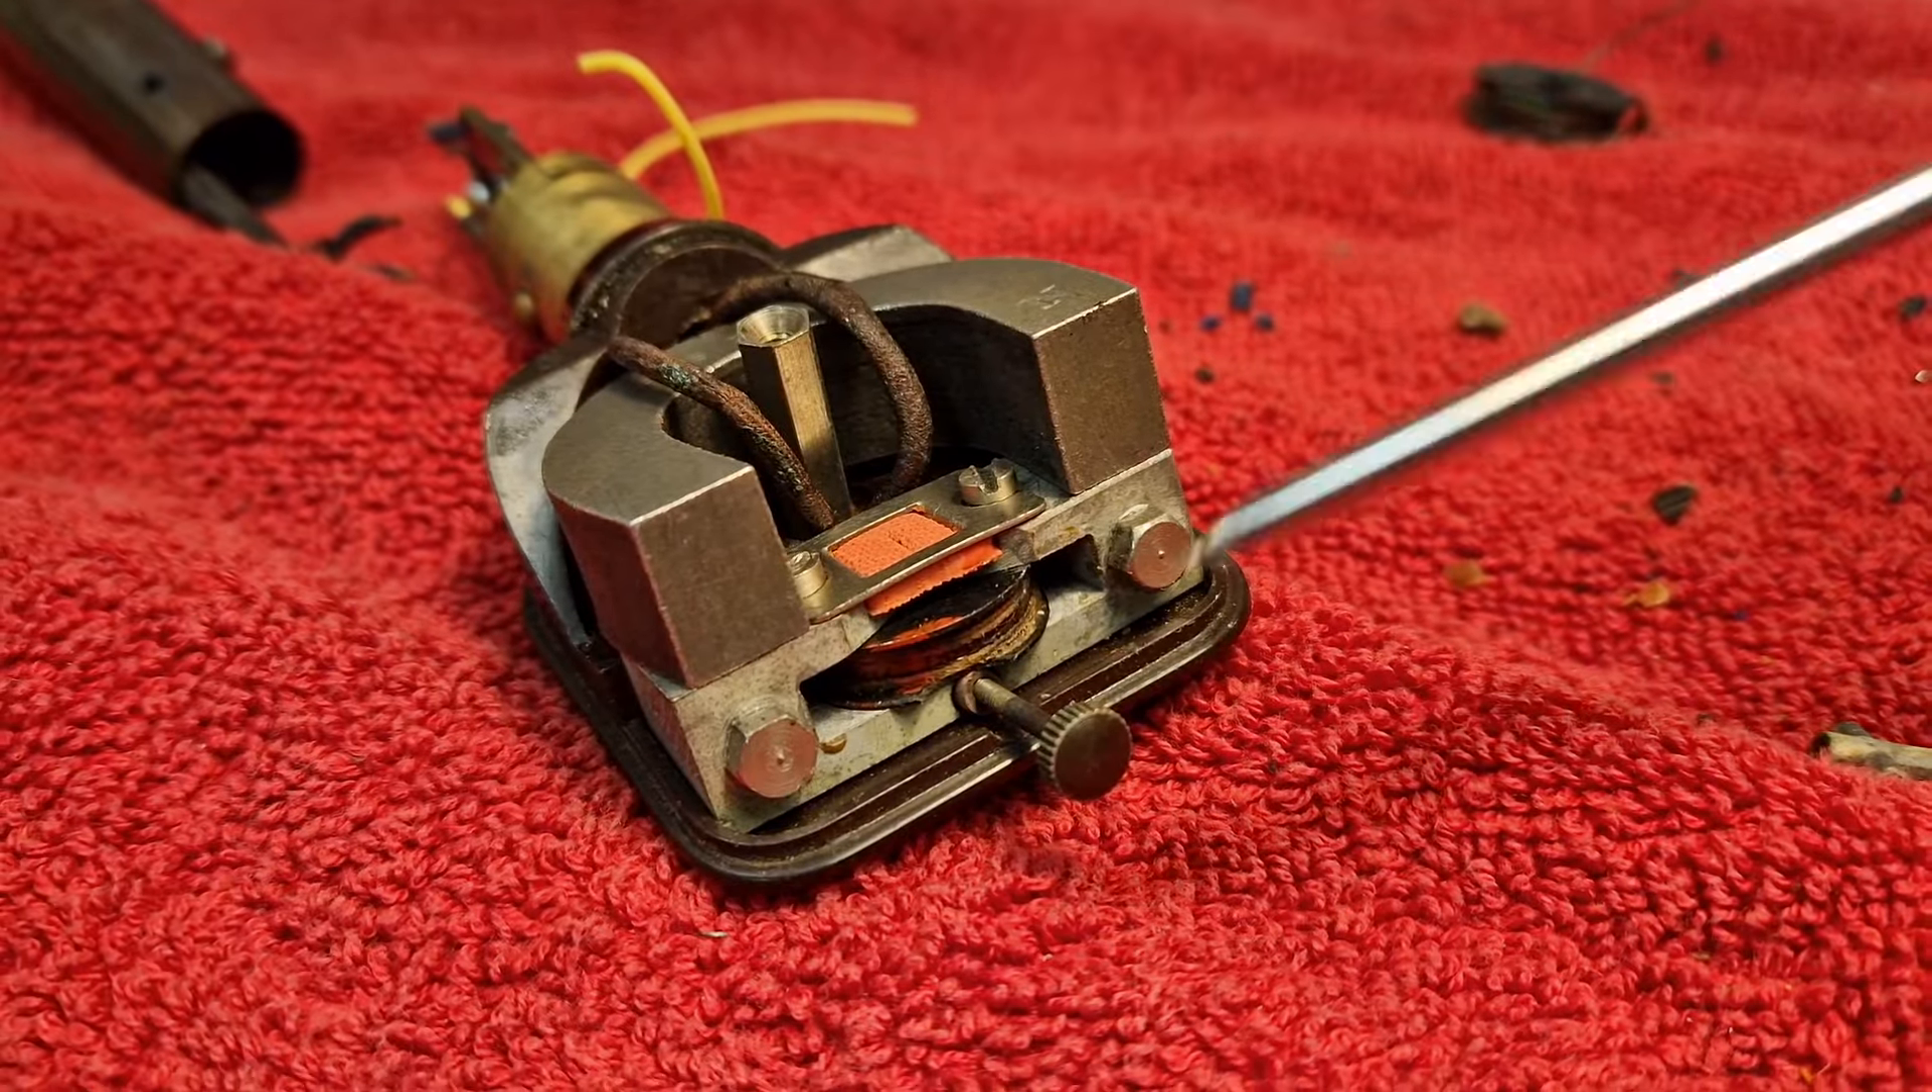The pickup's all been re-put back together. I've just got to put the lid on.